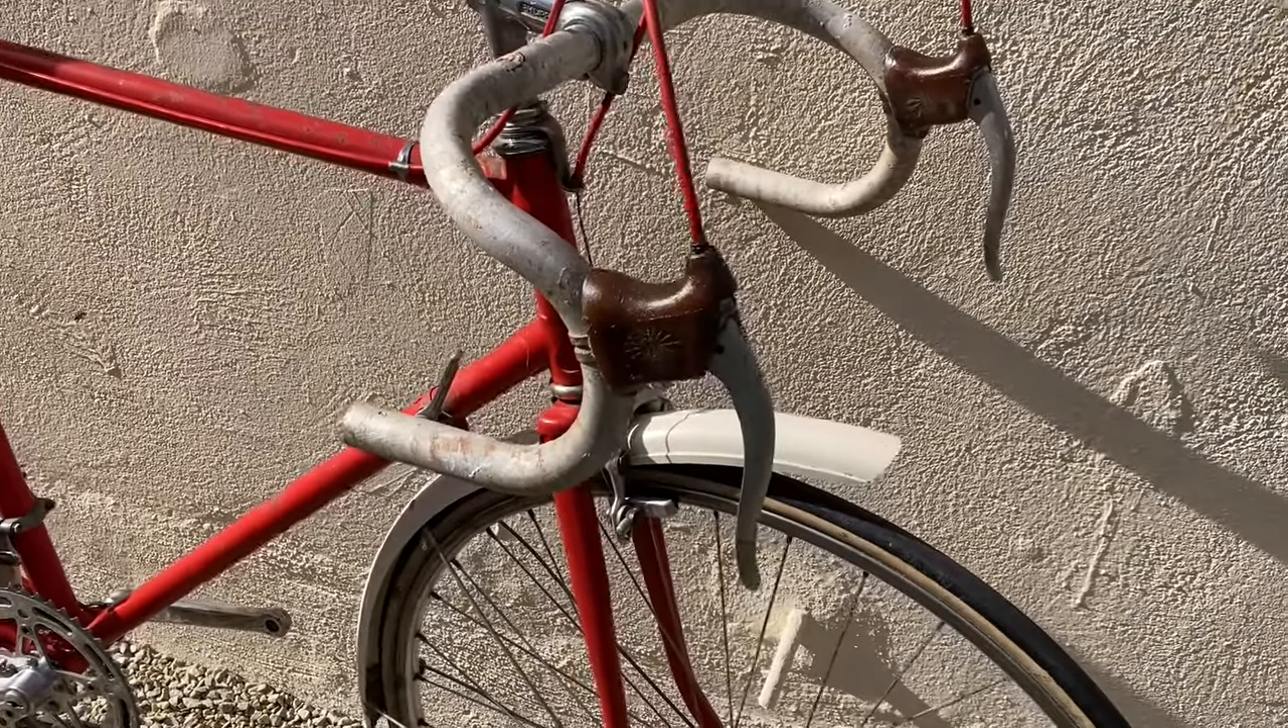I need to fix that mud guard which is sticking up at the front there.